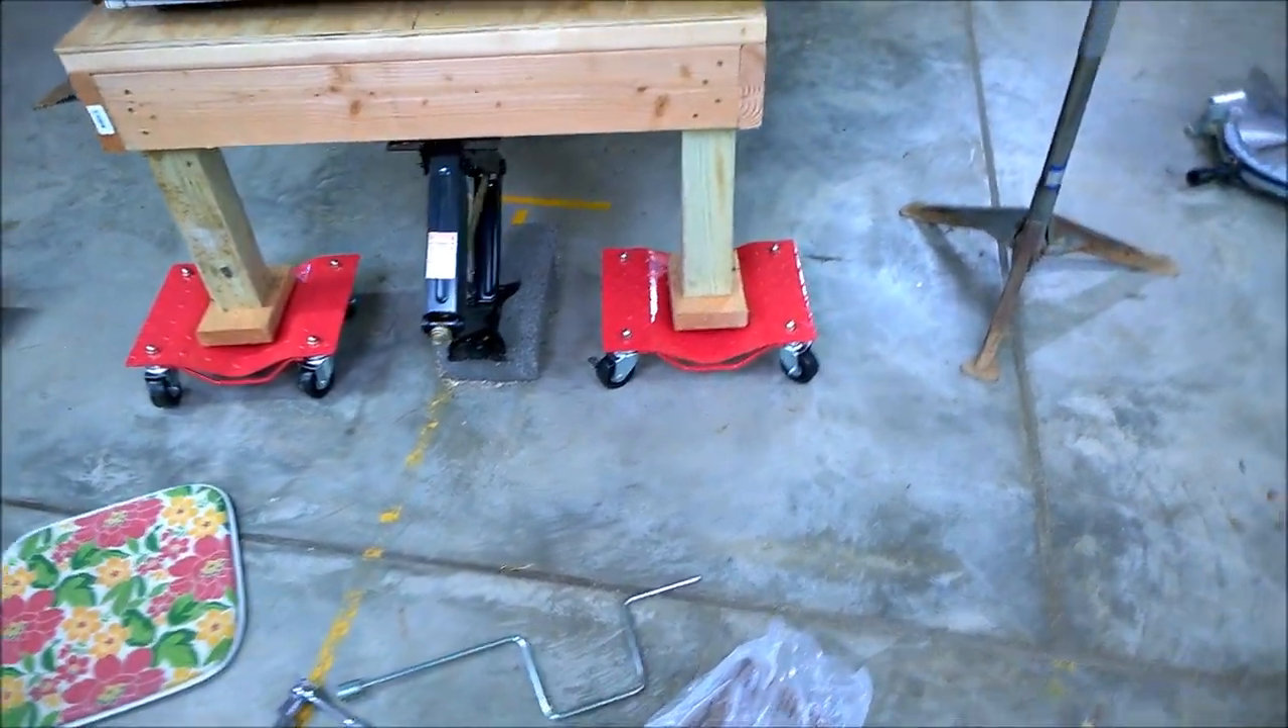These dollies are just slid under.